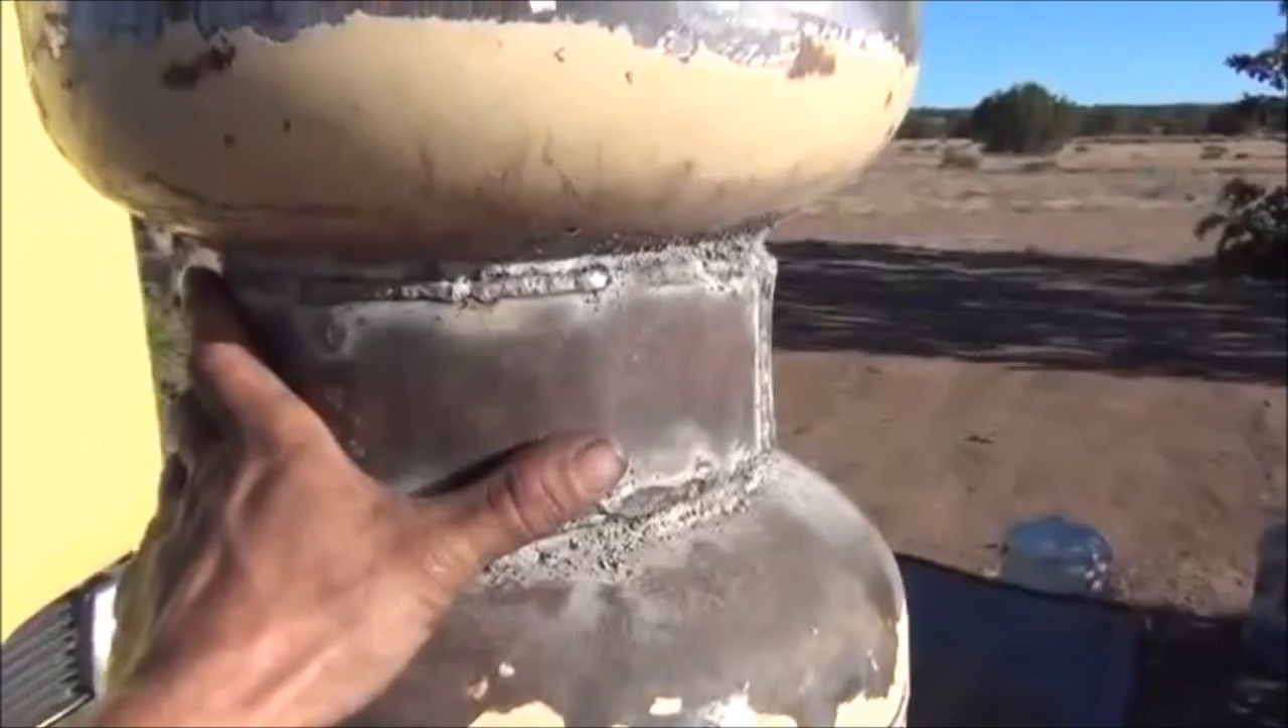We've put an extra piece of steel quarter inch all the way around our reactor zone here our reduction zone.